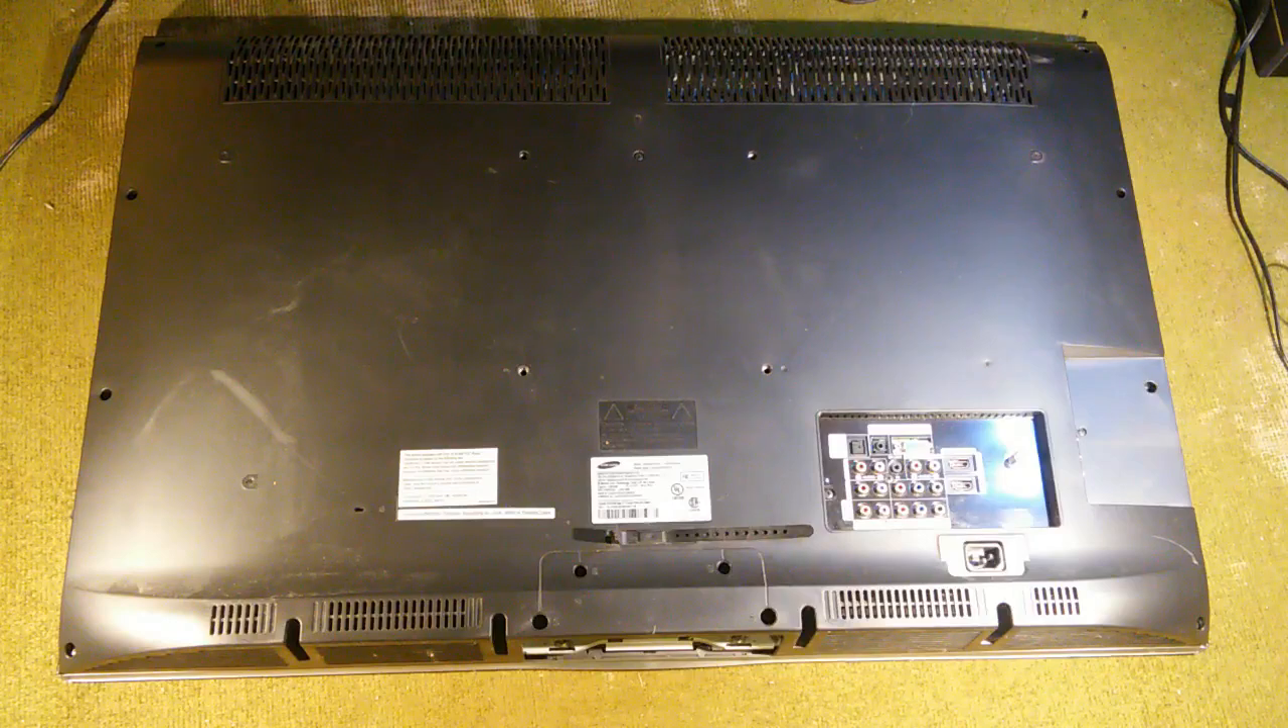Now, with the stand removed, we'll go ahead and remove the back from the television.